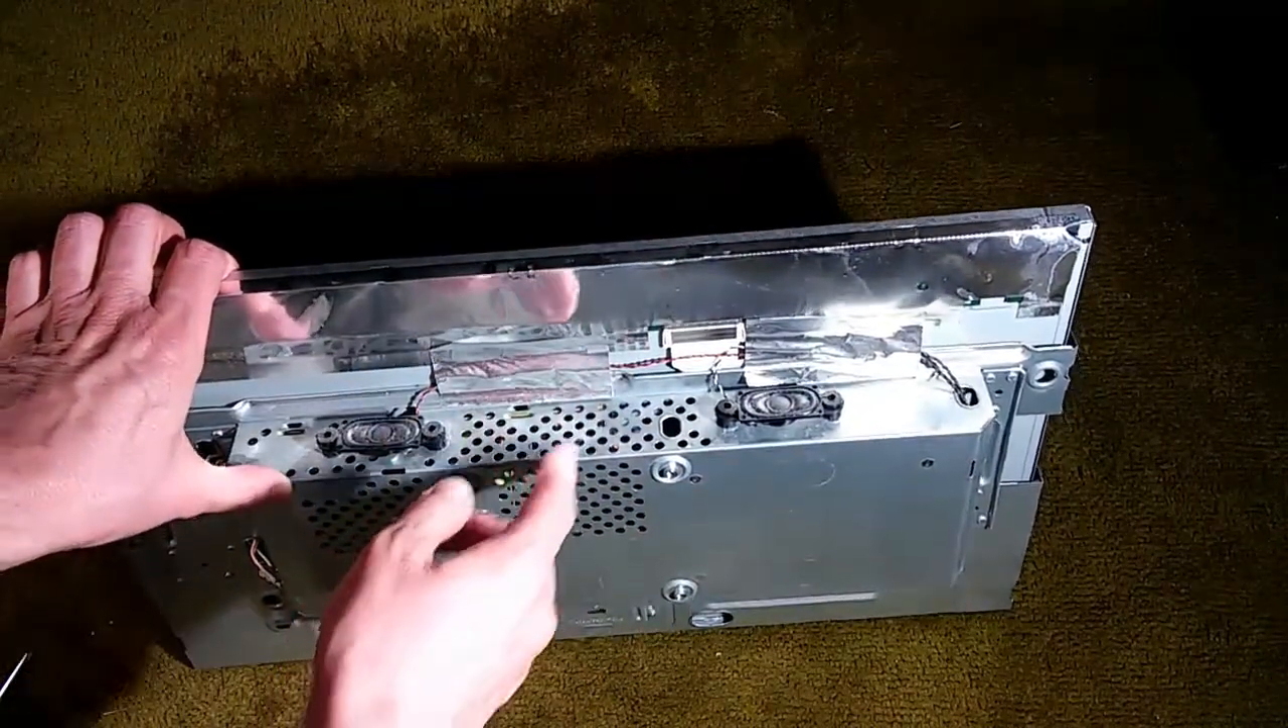Now, this is what you call a board carrier. It's now mostly loose. One thing left. There is some metalized tape between this board carrier and the rest of the monitor.